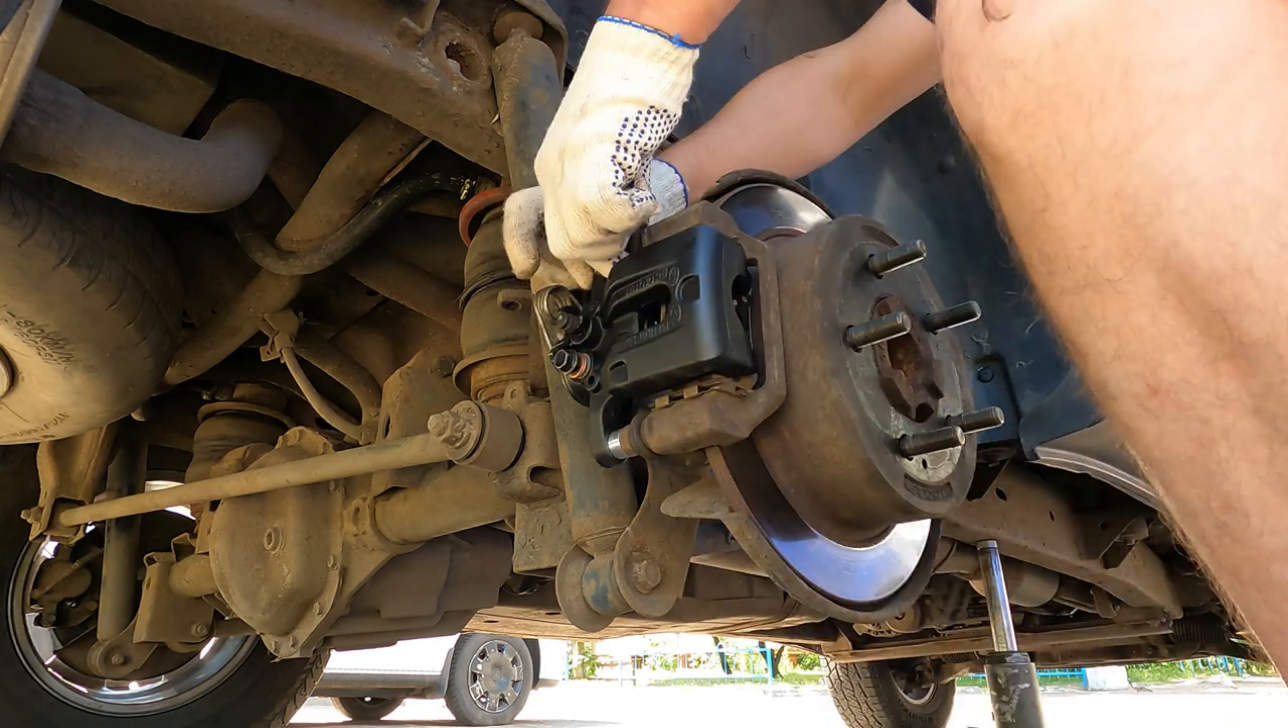Все суппорт считайте установлен теперь его надо подключать прокачивать.